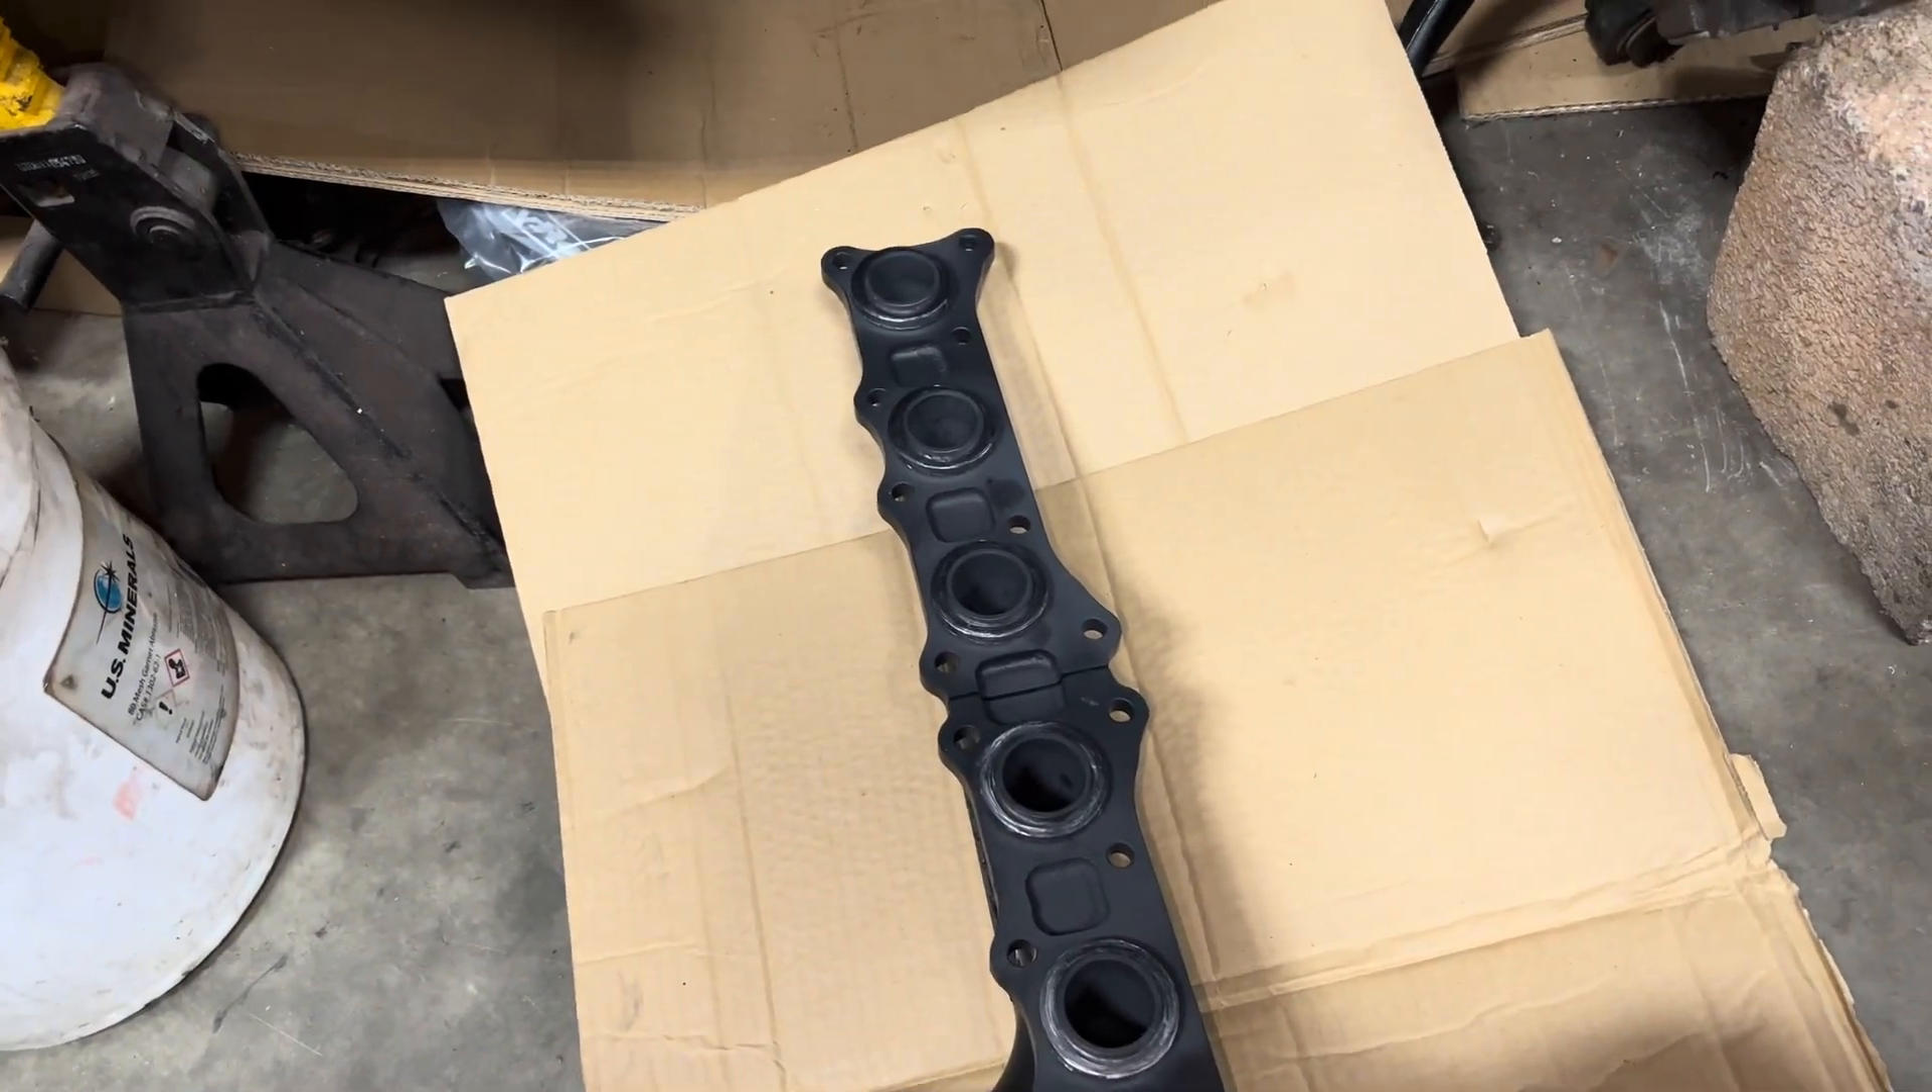Here's the manifold after i put all the new seals on it.